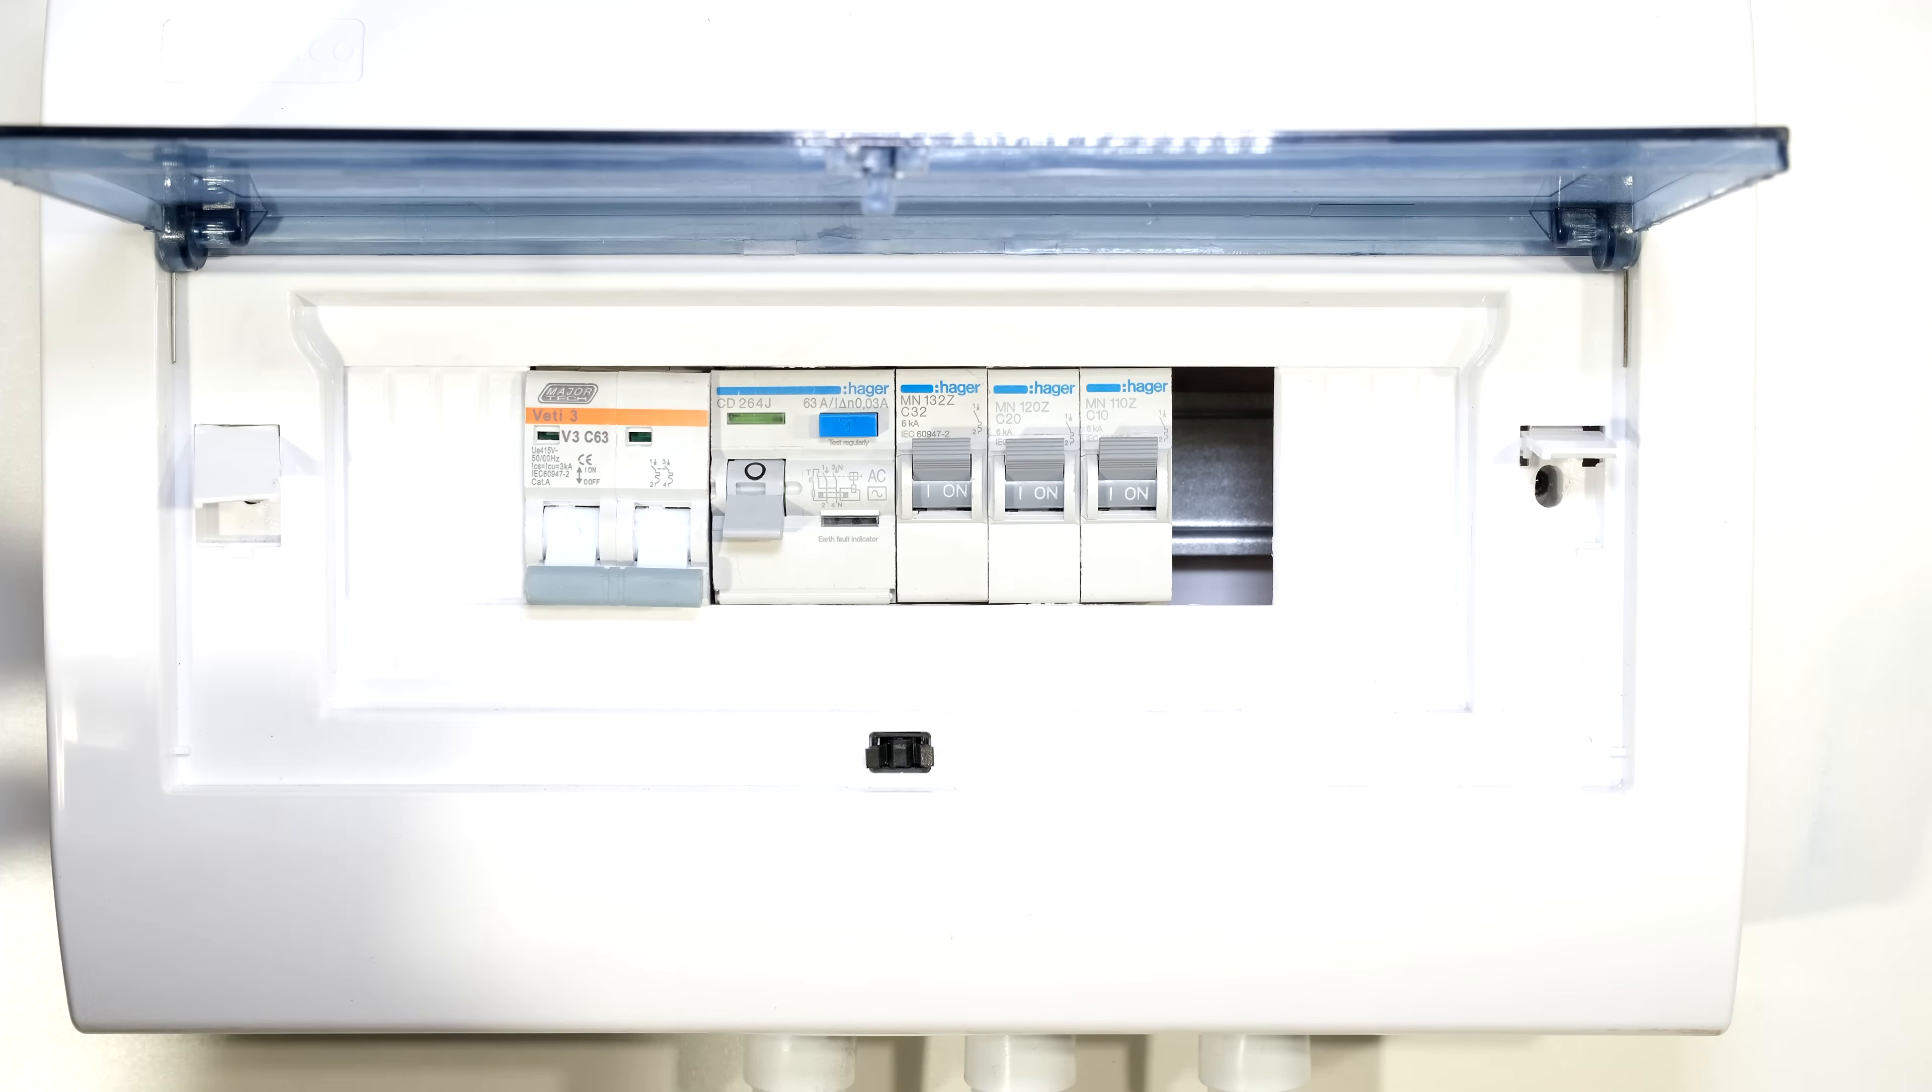I now just need to put my cover on. All right my cover is now on.